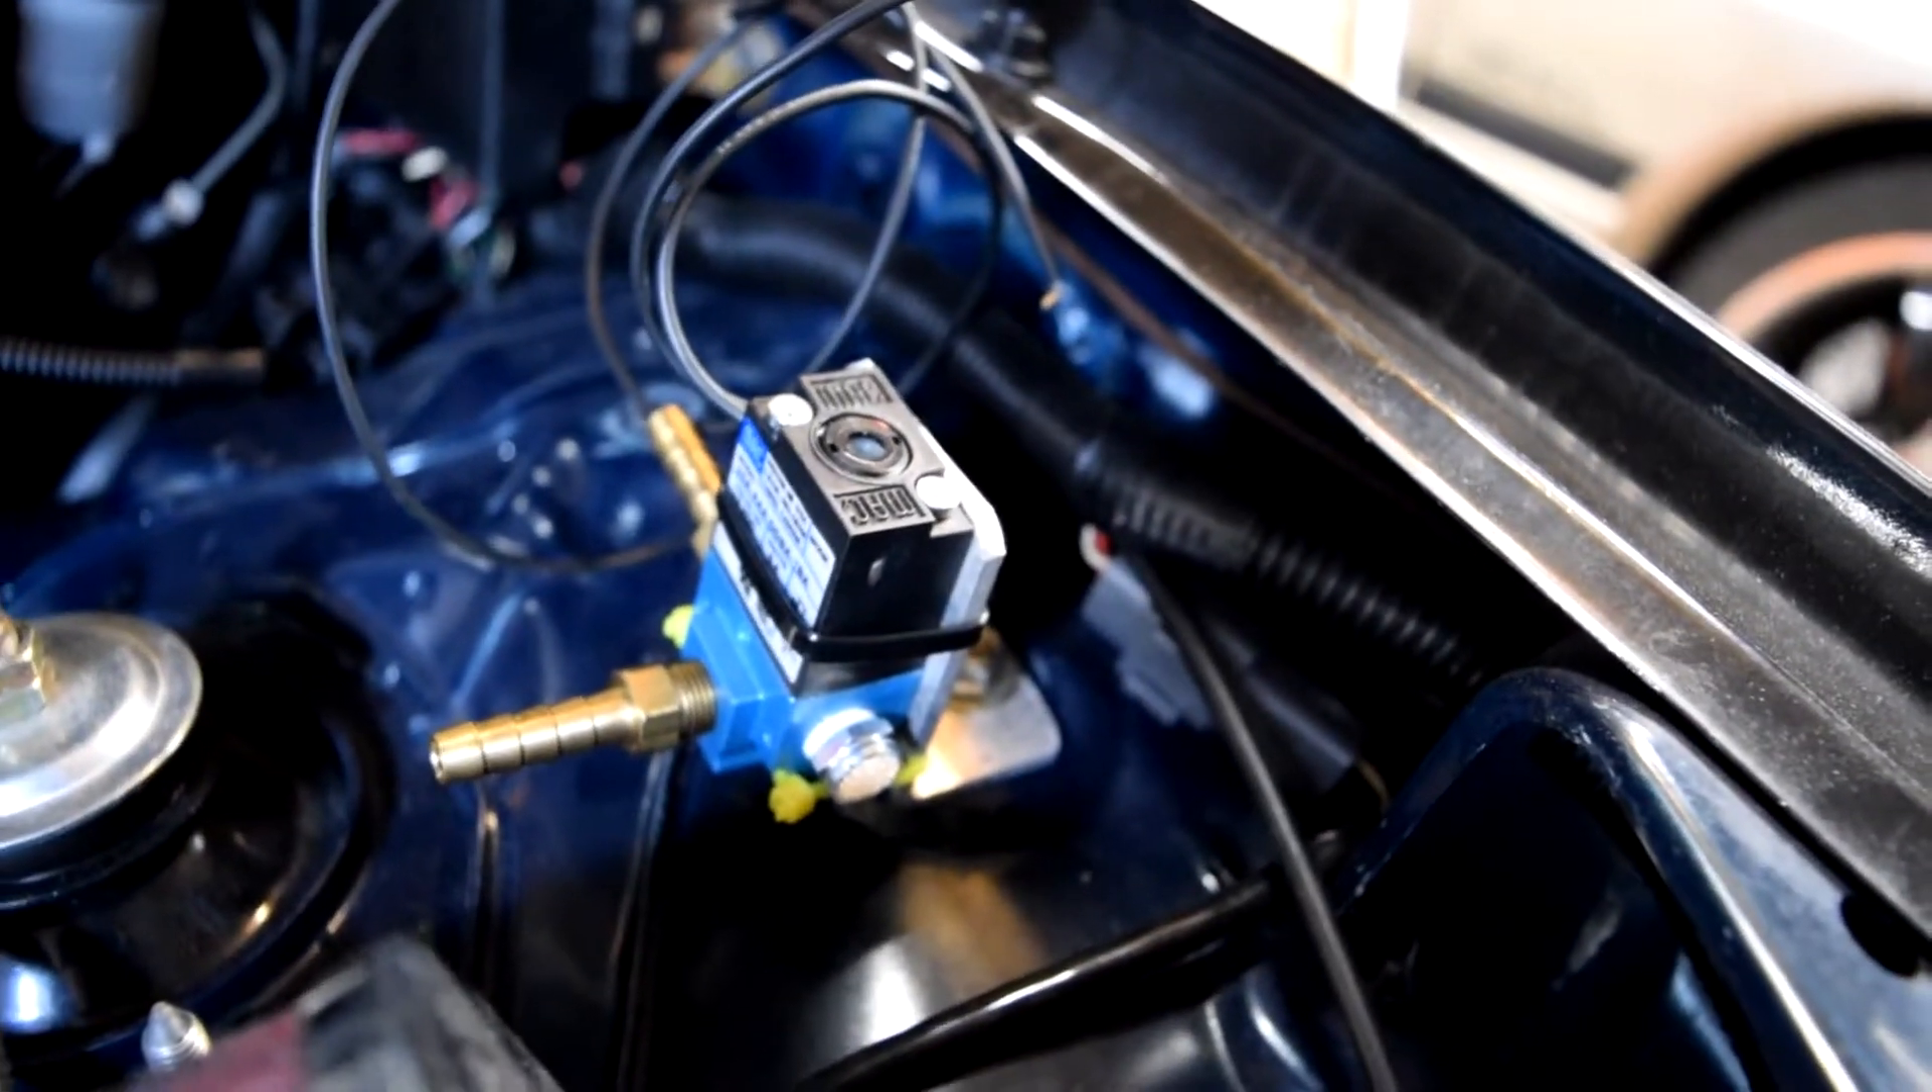So there is my Mac valve. It's all installed in the chassis. Just bolted into one of the factory mounts.